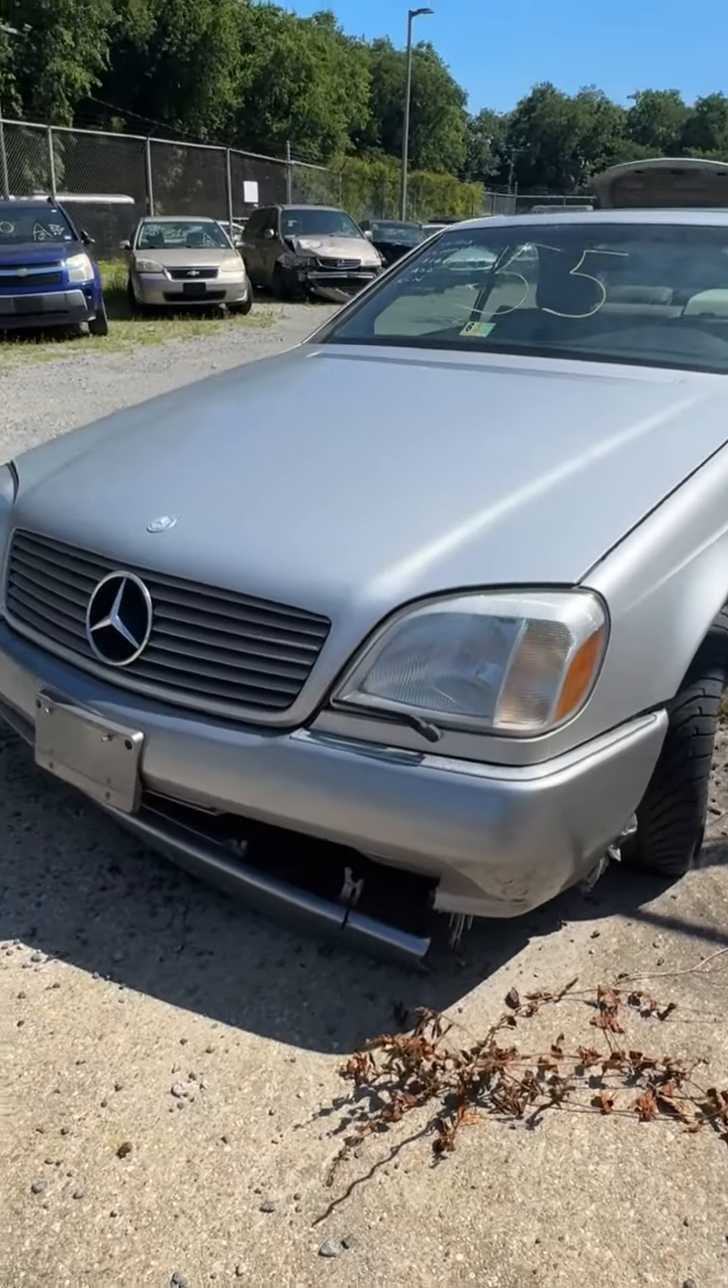Bumper trim. Loose as you can see. And hanging down.